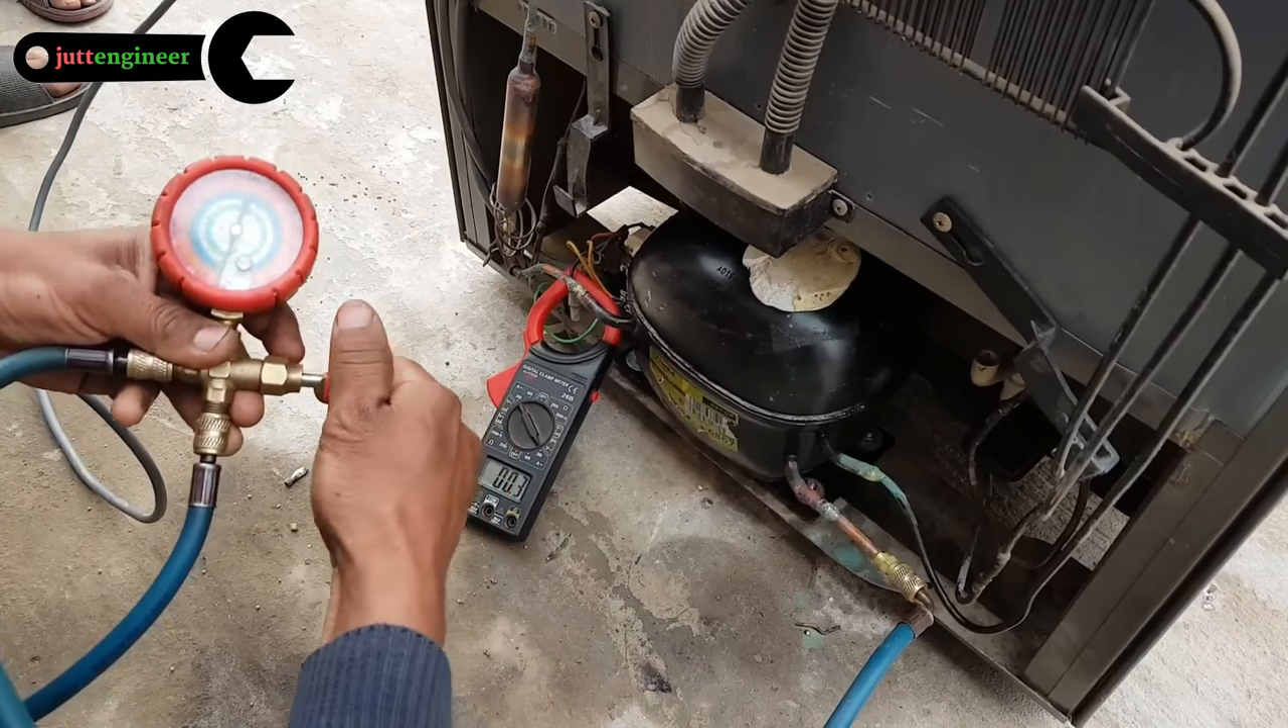کمپریسر کے ساتھ ہم نے امپیر میٹر لگا دیا ہے۔